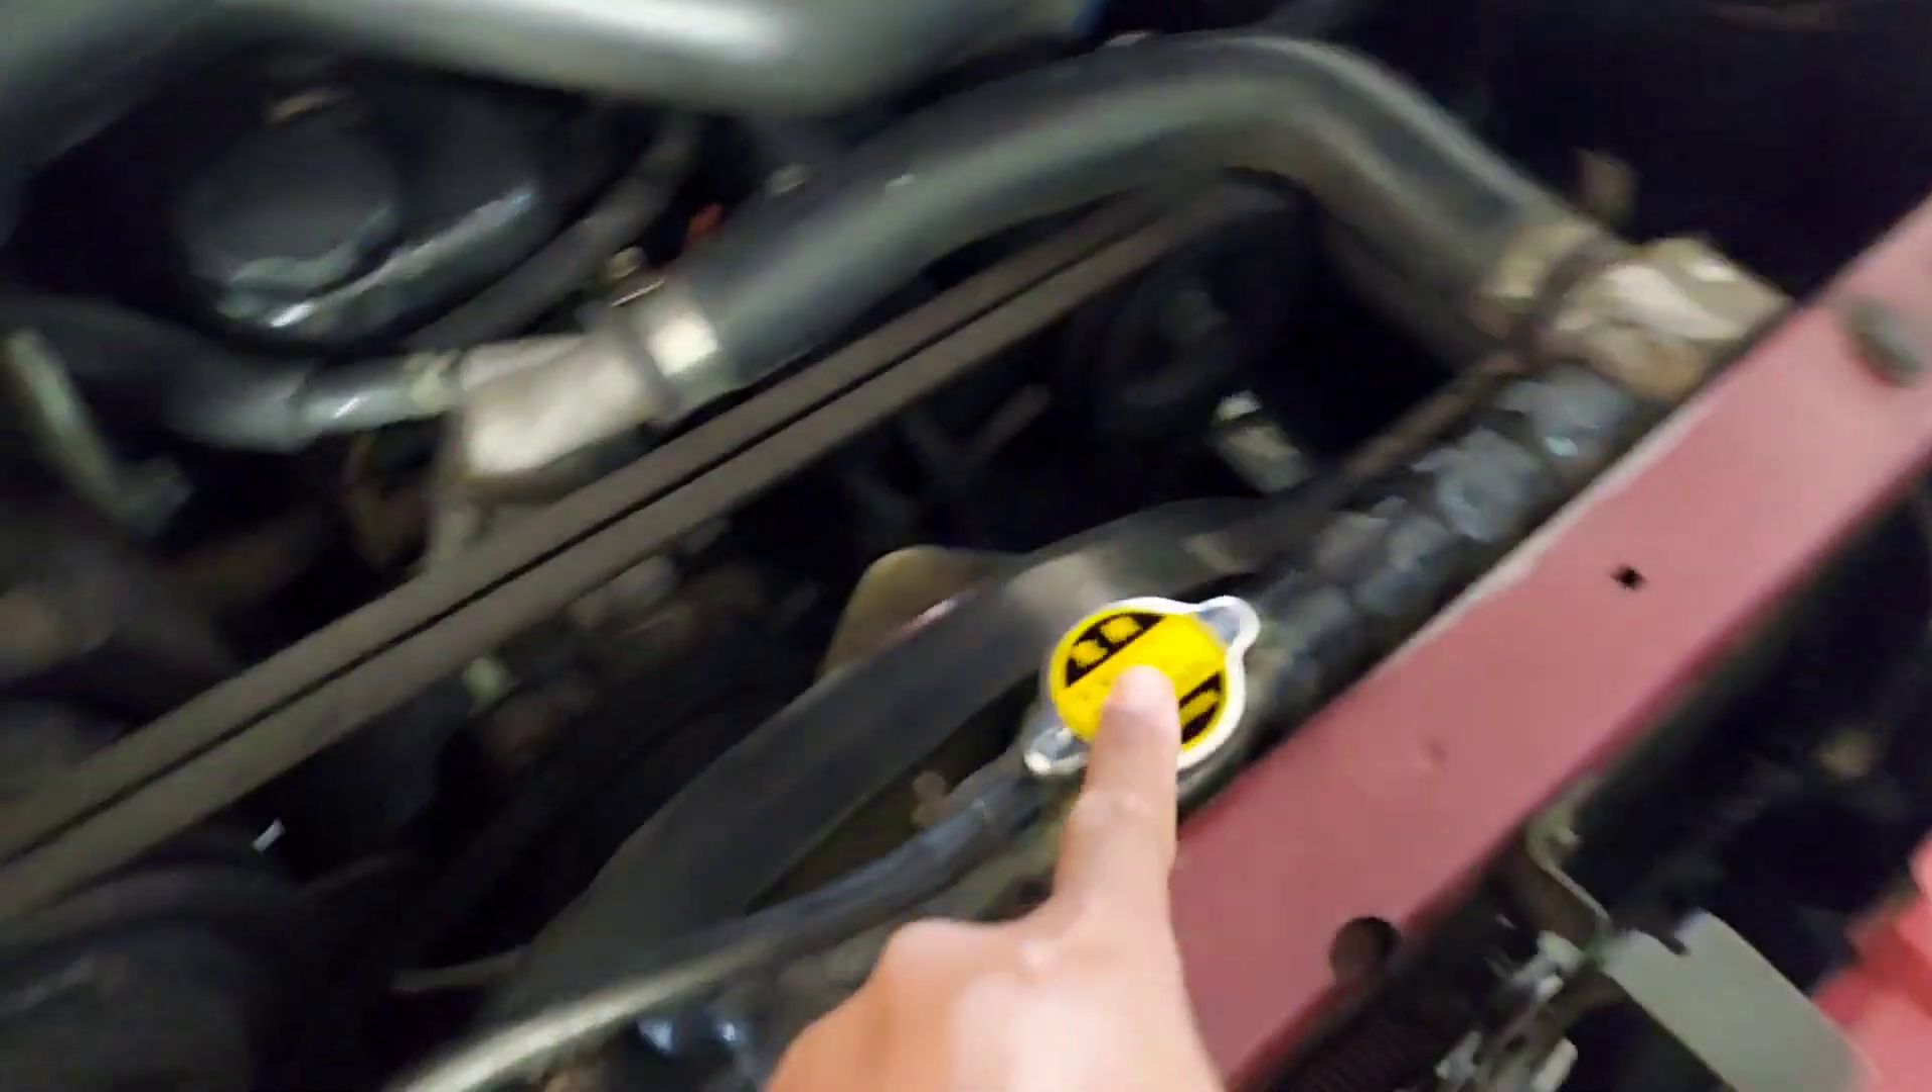Terus untuk Tutup radiatornya Sudah terpasang Denso Original.